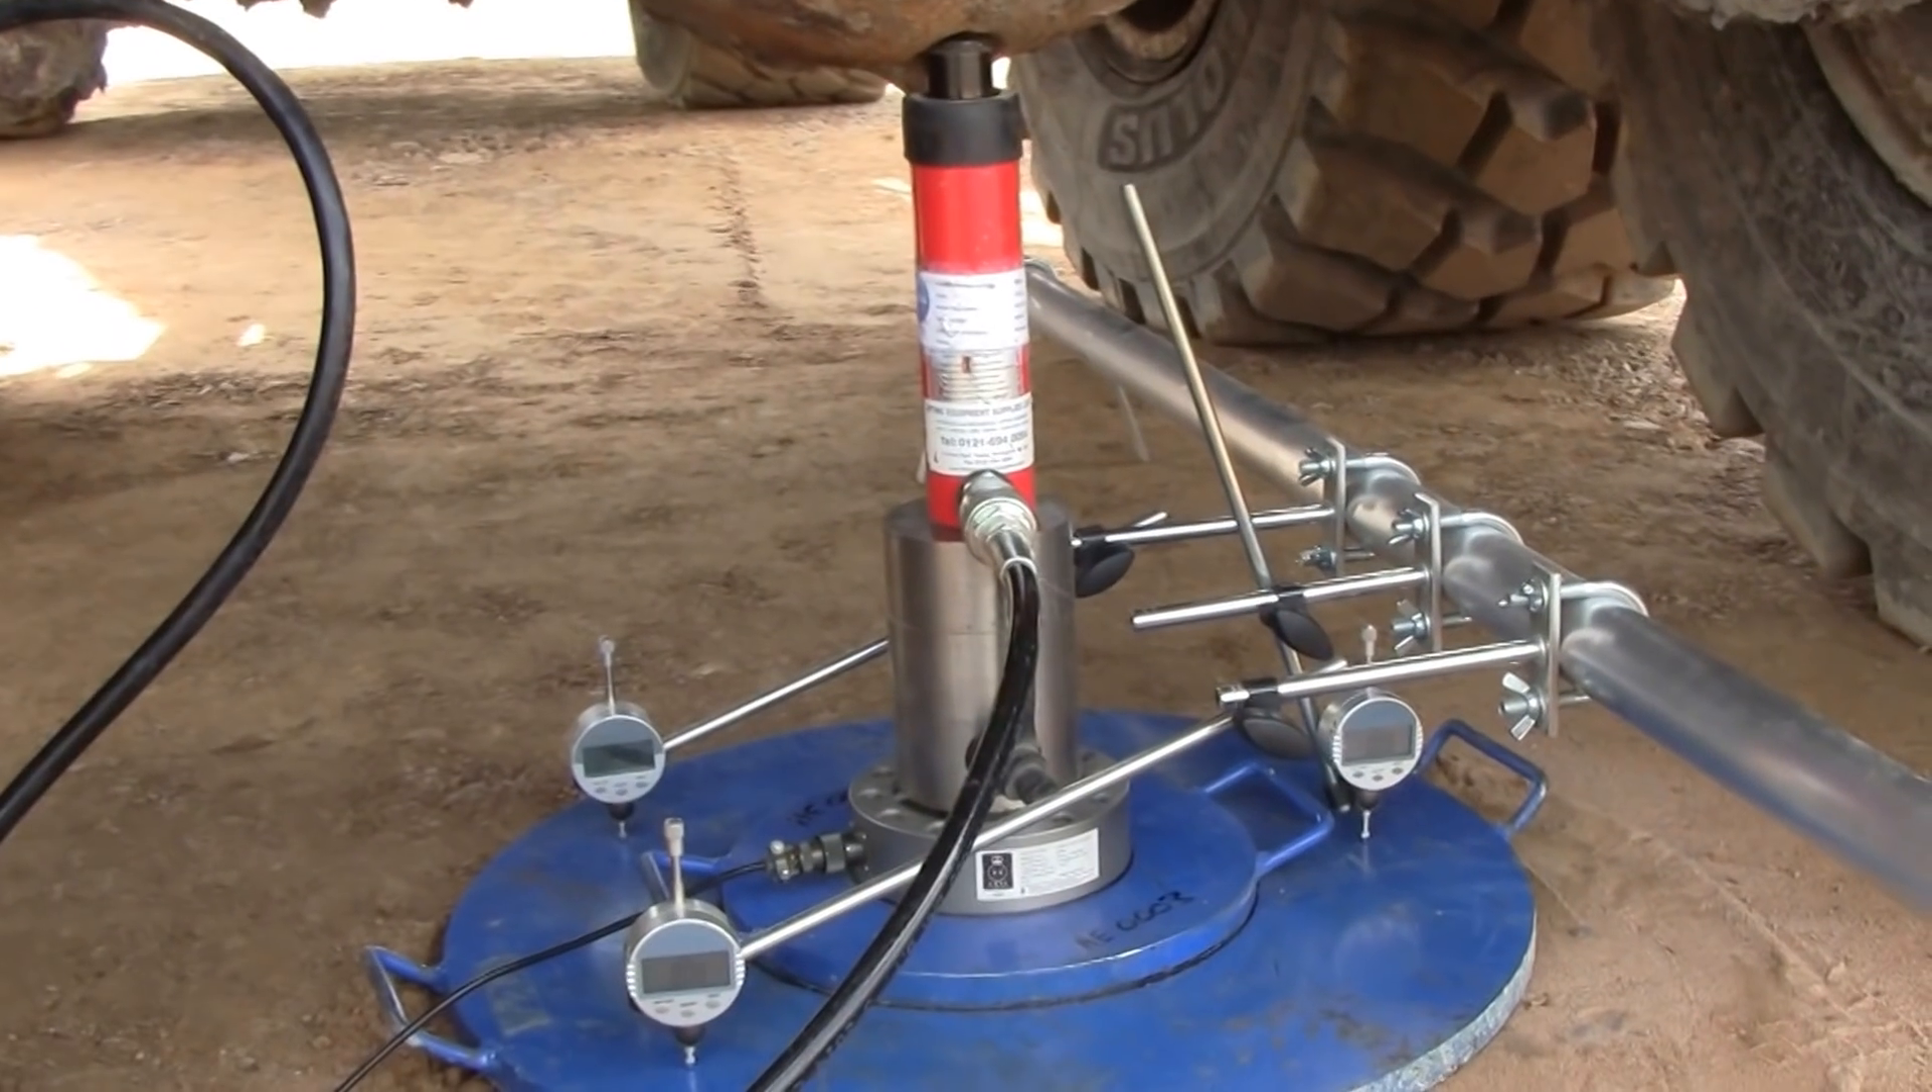So we have the 3 dial gauges in position.